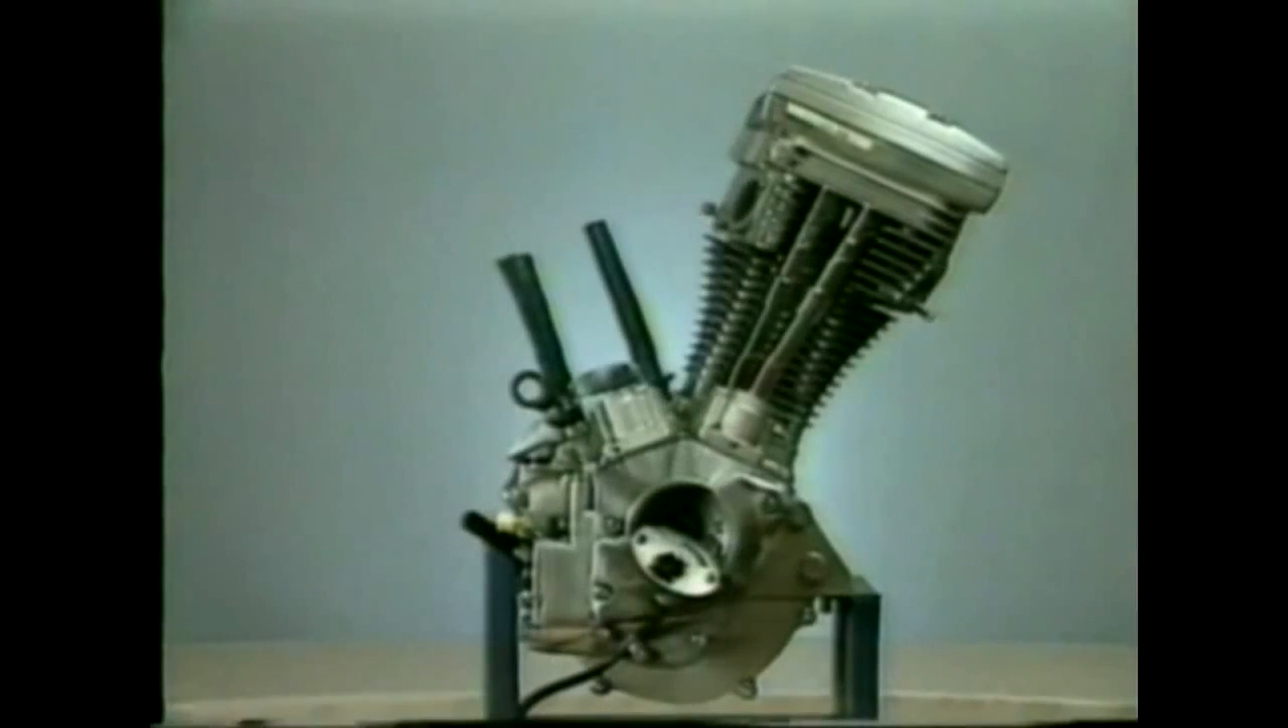This now completes the assembly of the front cylinder.